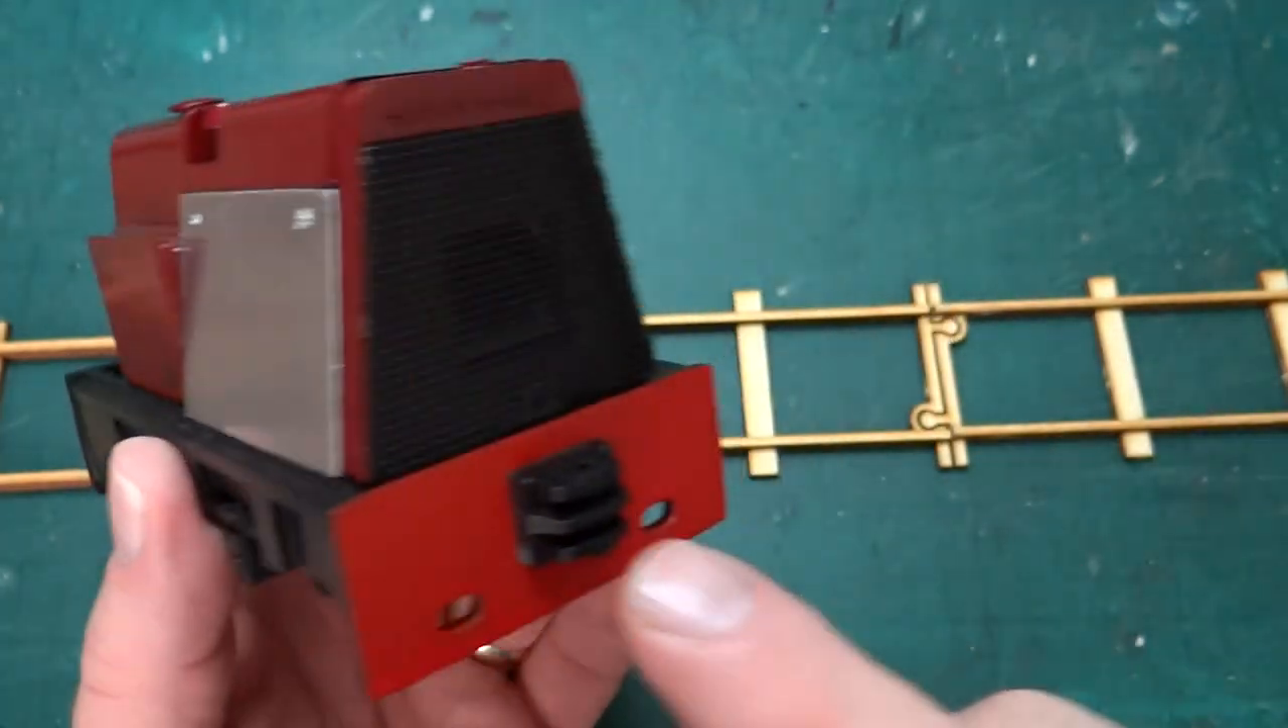The body's on the chassis just kind of clipped into place then glued in.